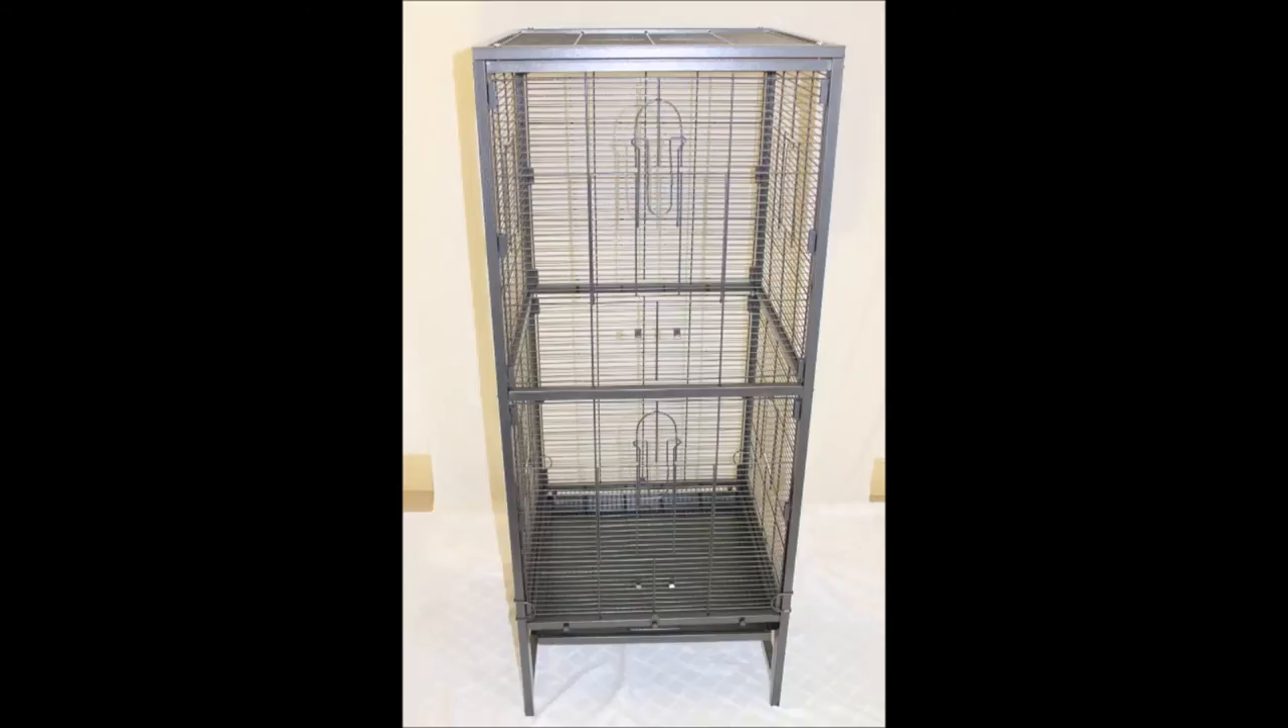This is what your cage will look like with all side panels, support bars, trays and wired roof in place.